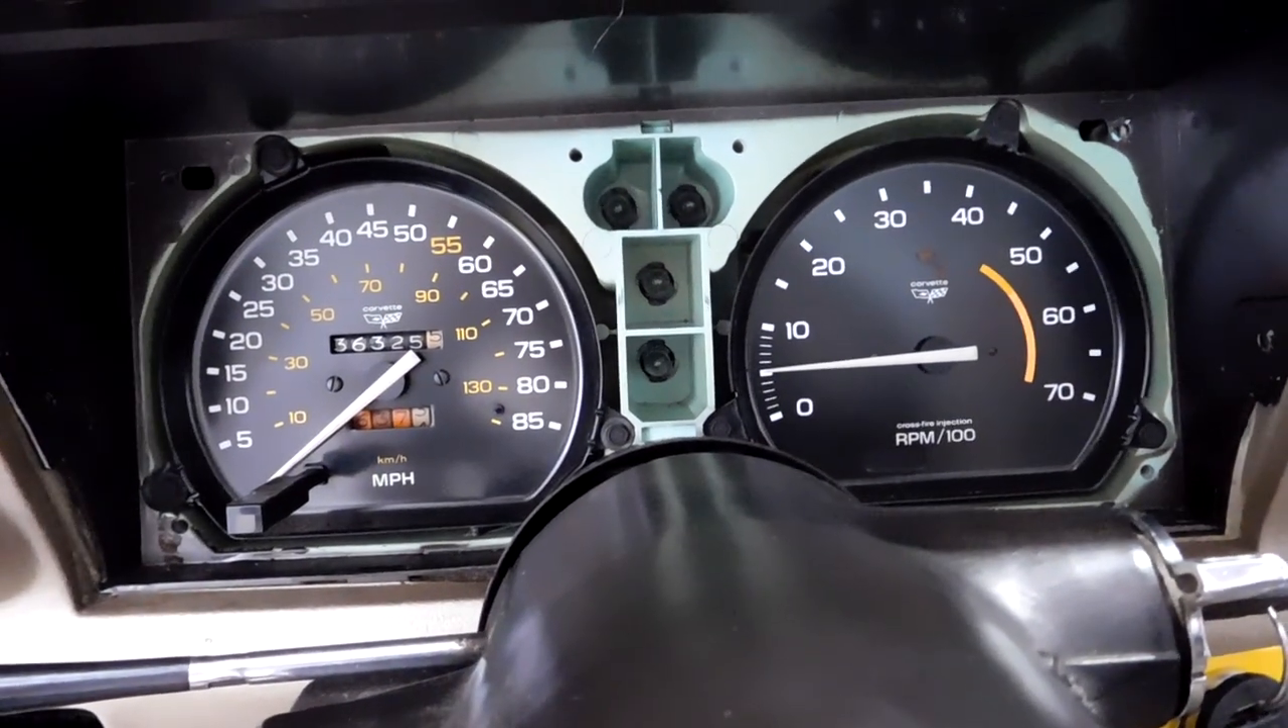So as you can see, the center bulbs are exposed, but we still need to get to the bulbs behind the speedometer and the tach.